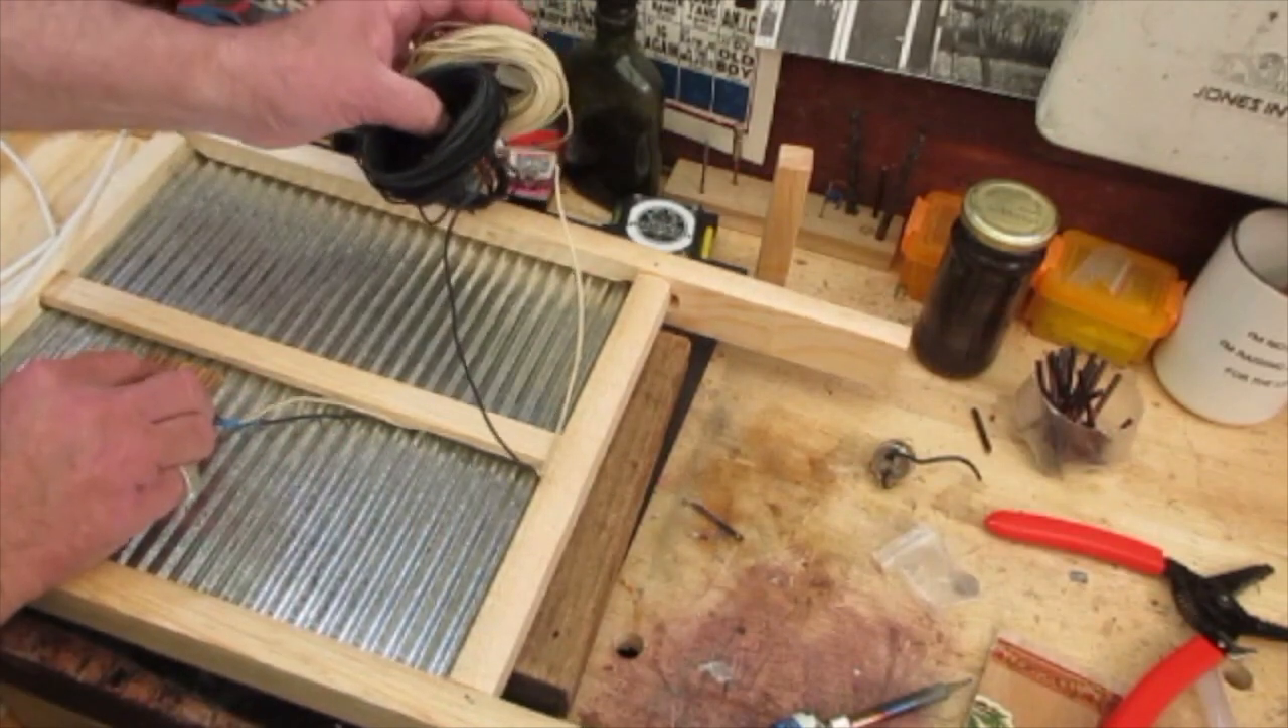You notice i have still the big spool of the pushback wire attached.